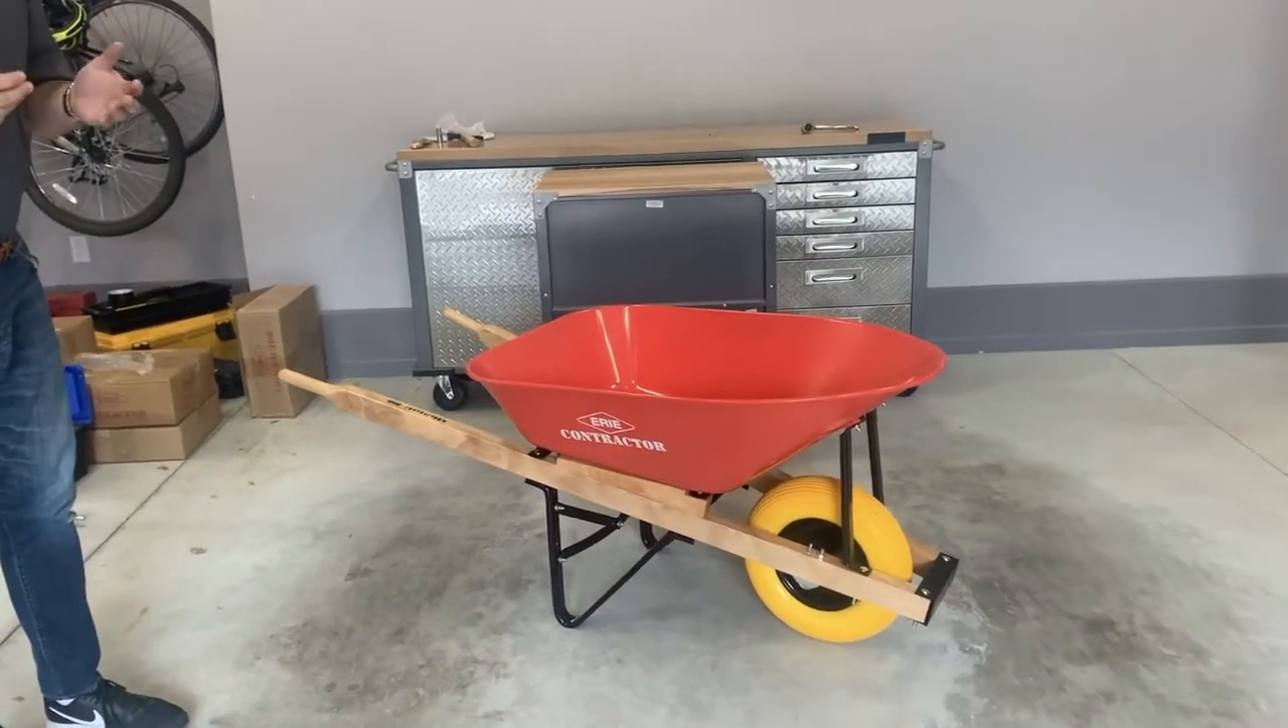So by now, about 40 minutes later, your wheelbarrow is assembled.